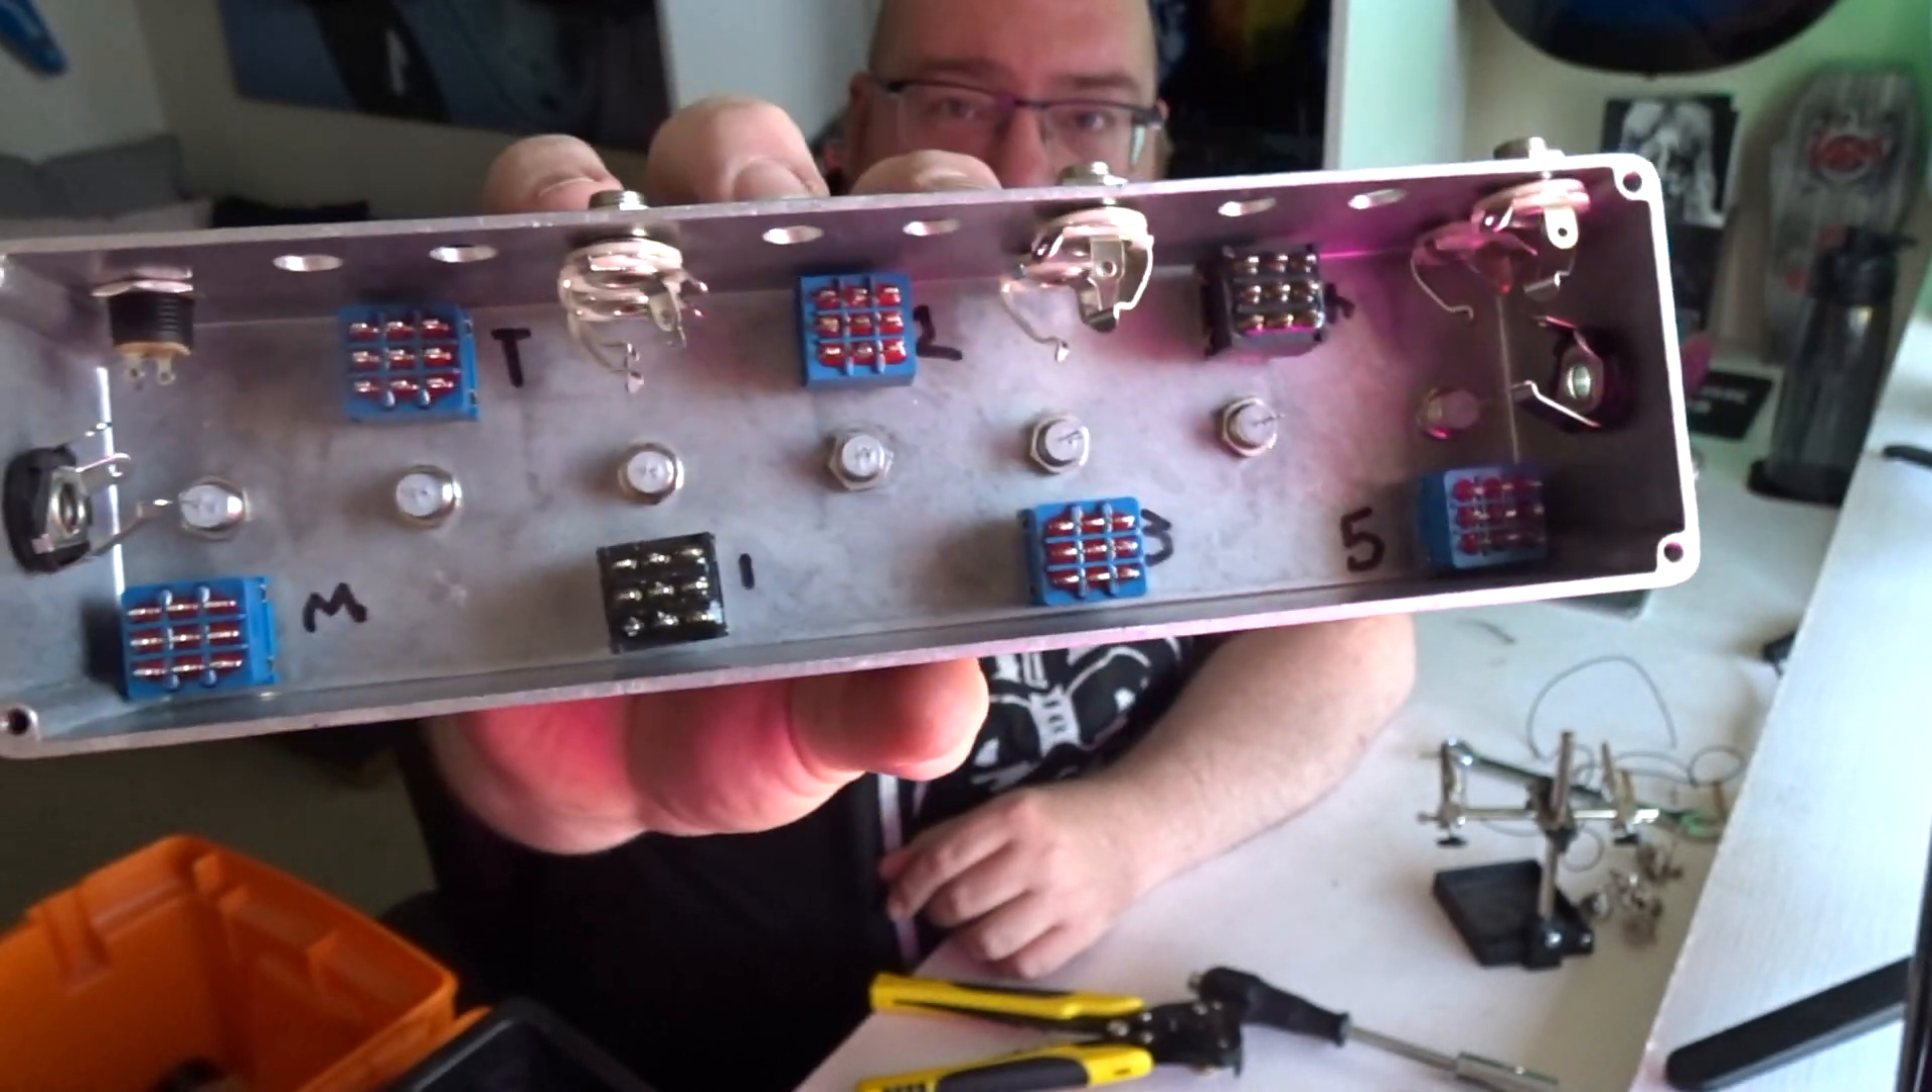So we've got everything mounted now pretty much we stopped shy of mounting a few of the jack sockets just to give us the space to work with in there.